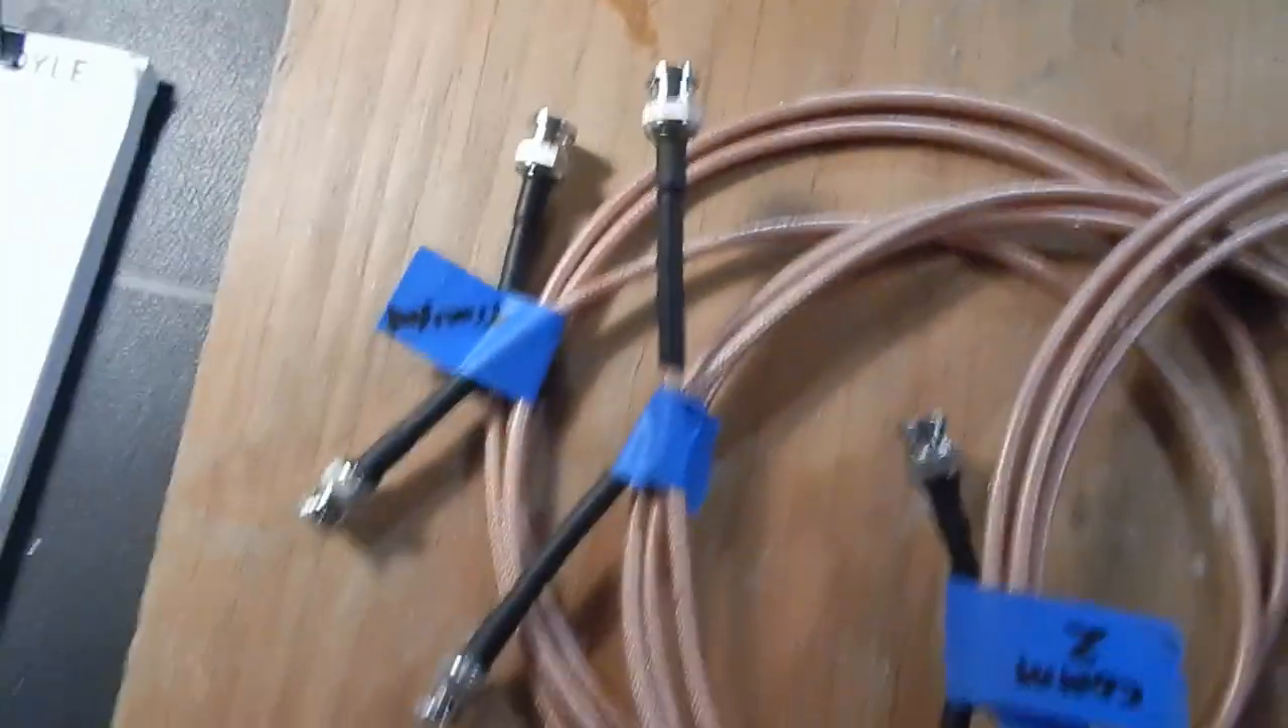I've got the uh coax terminations done with my BNC connectors.